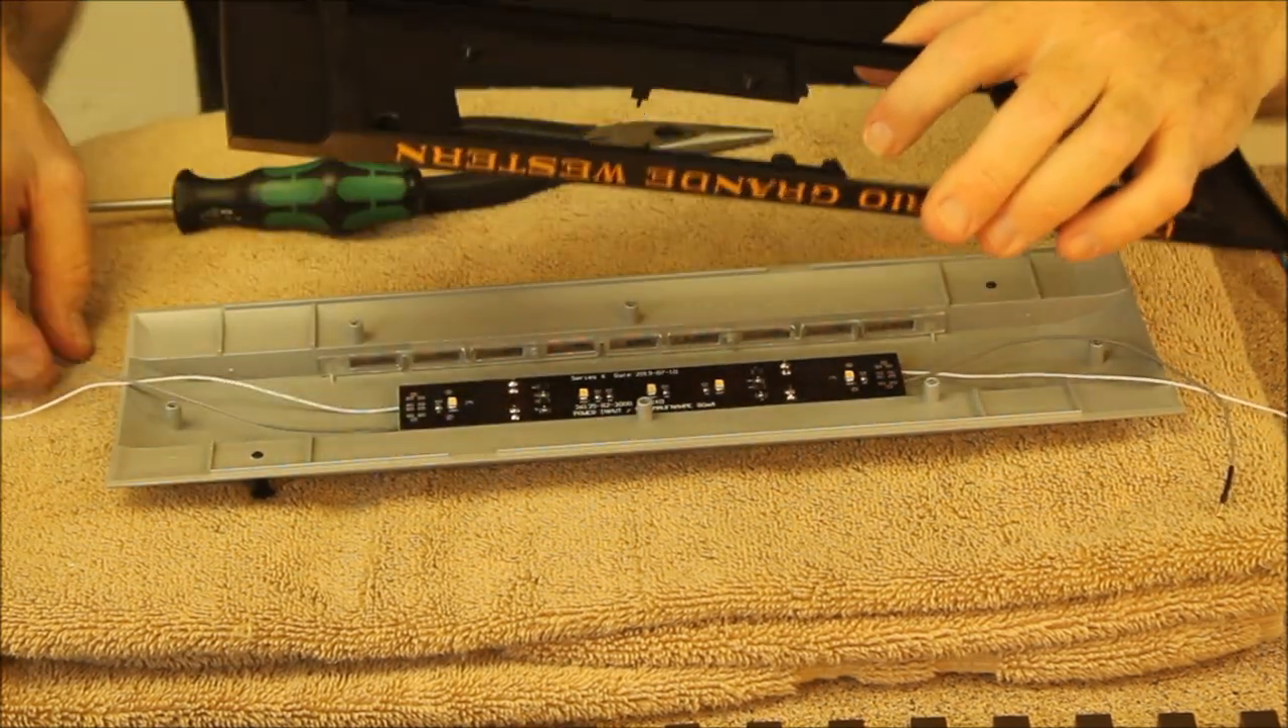Our lighting unit fits in its place in the roof.